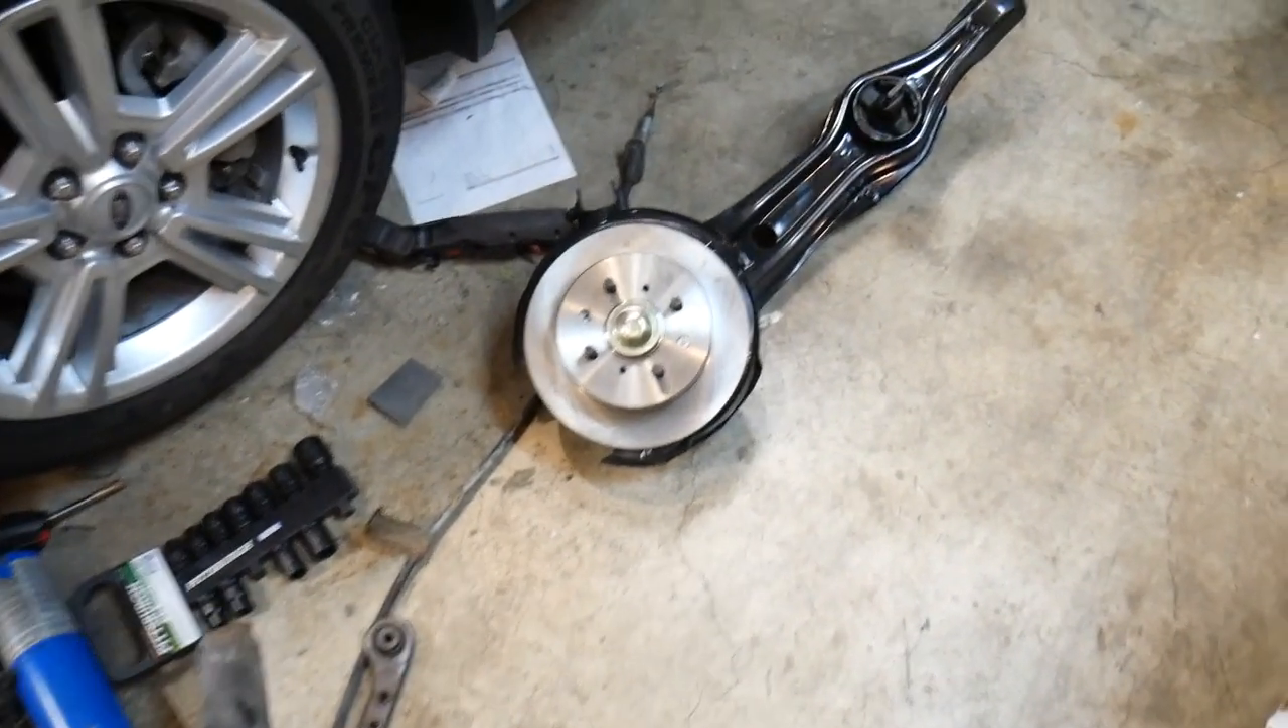All right so right now we're working on the Civic and we got the Civic up on jack stands and as you can see we have the rear trailing arm taken off.